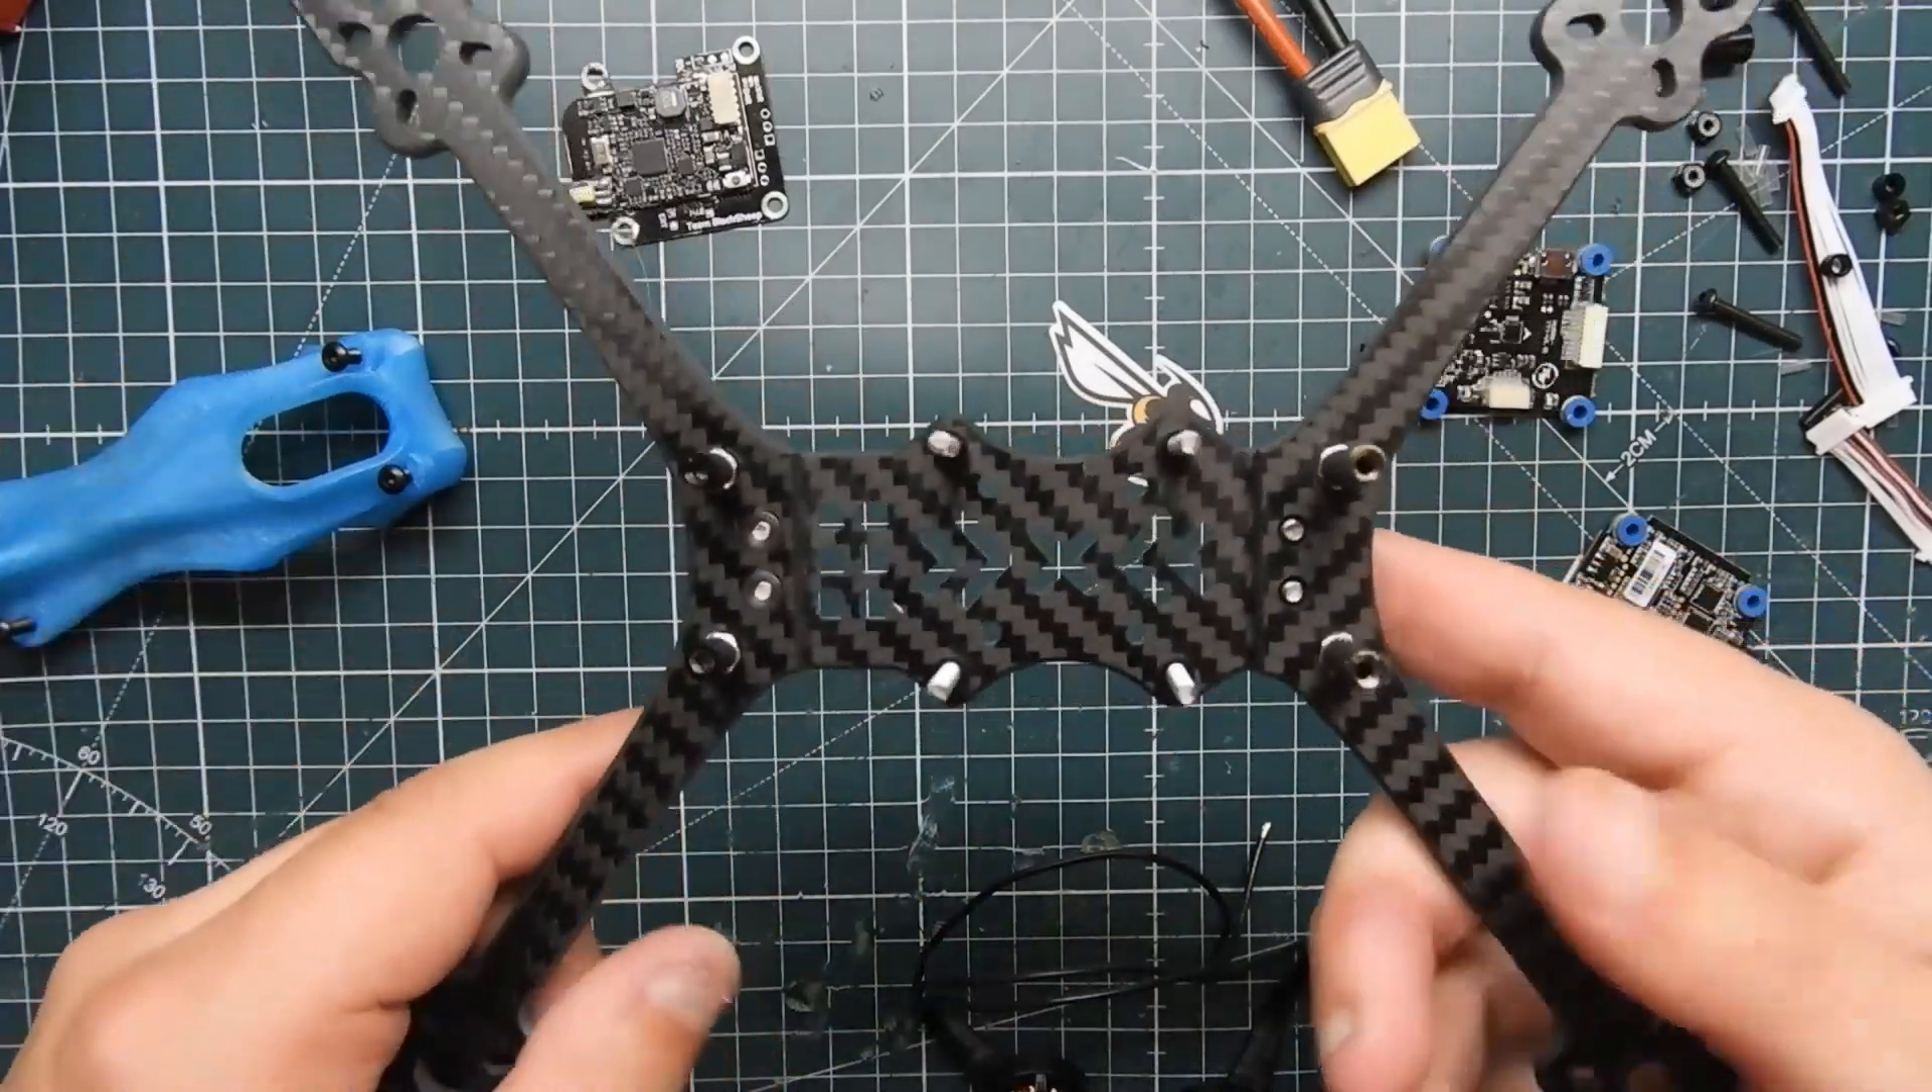I have the frame all built except for the canopy on it.